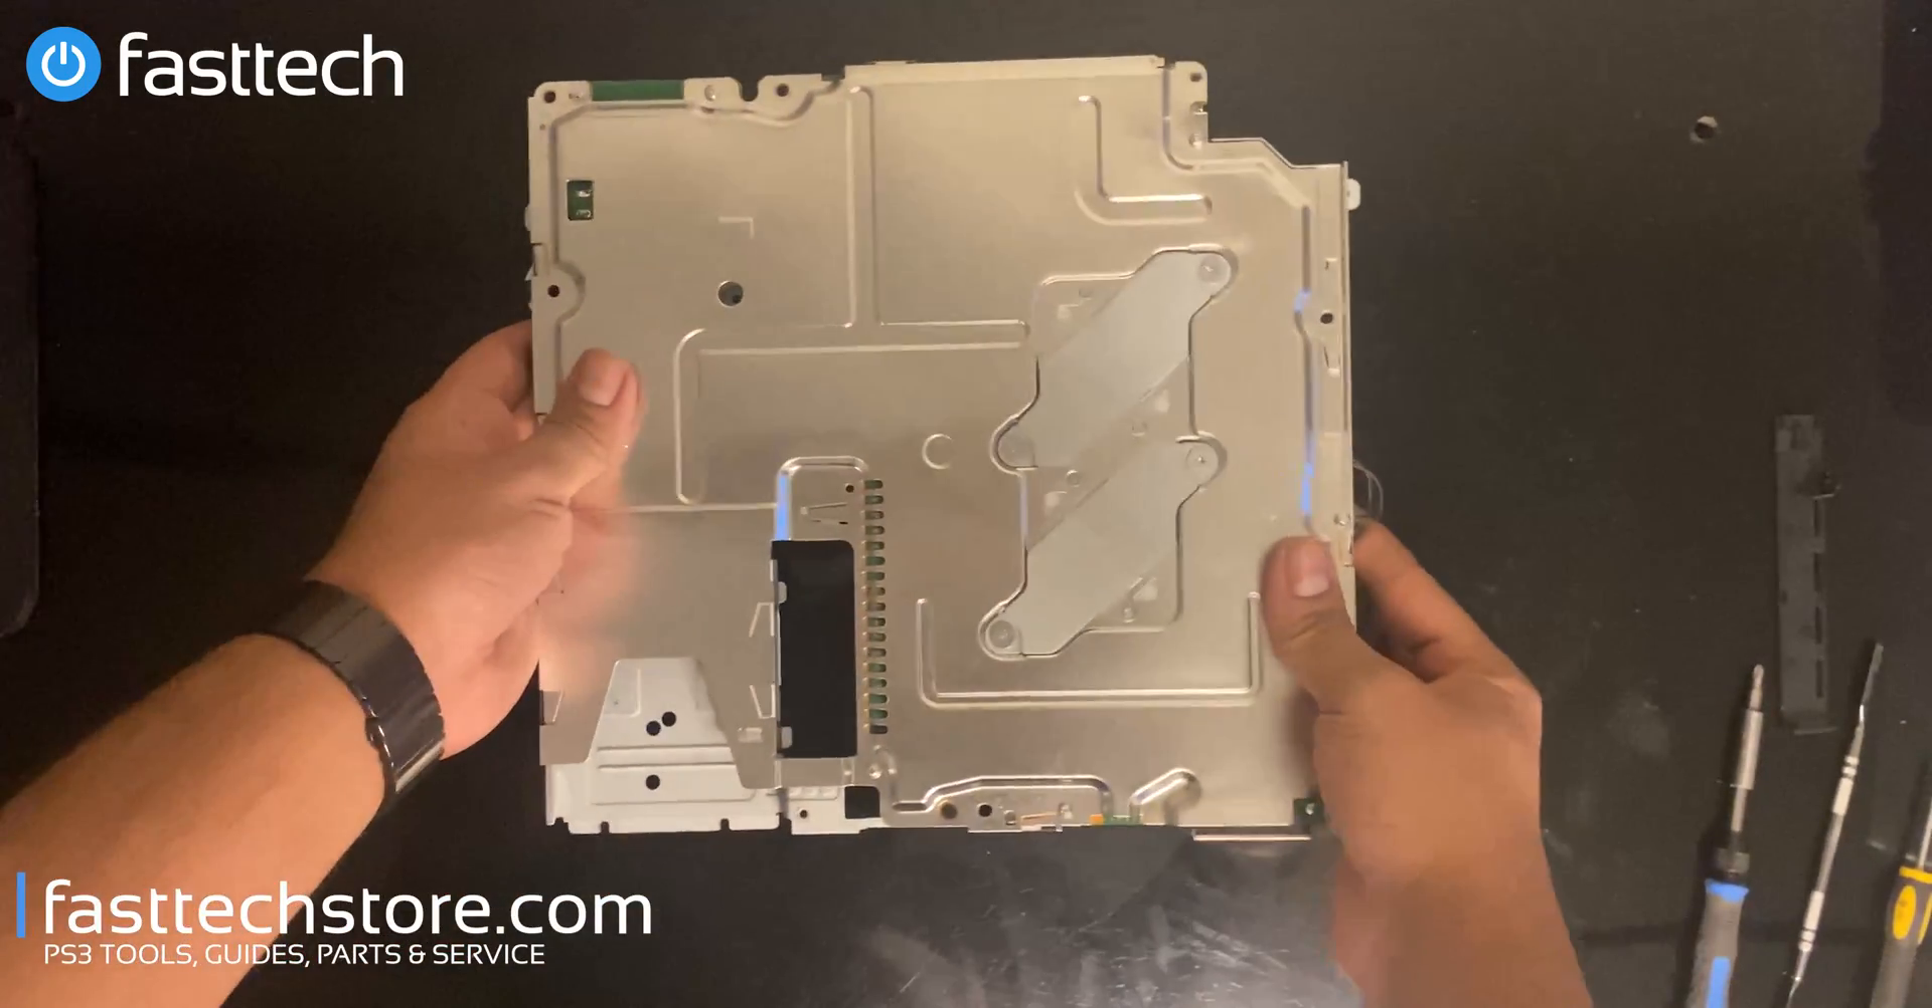All right now we've got the motherboard assembly out of the case.